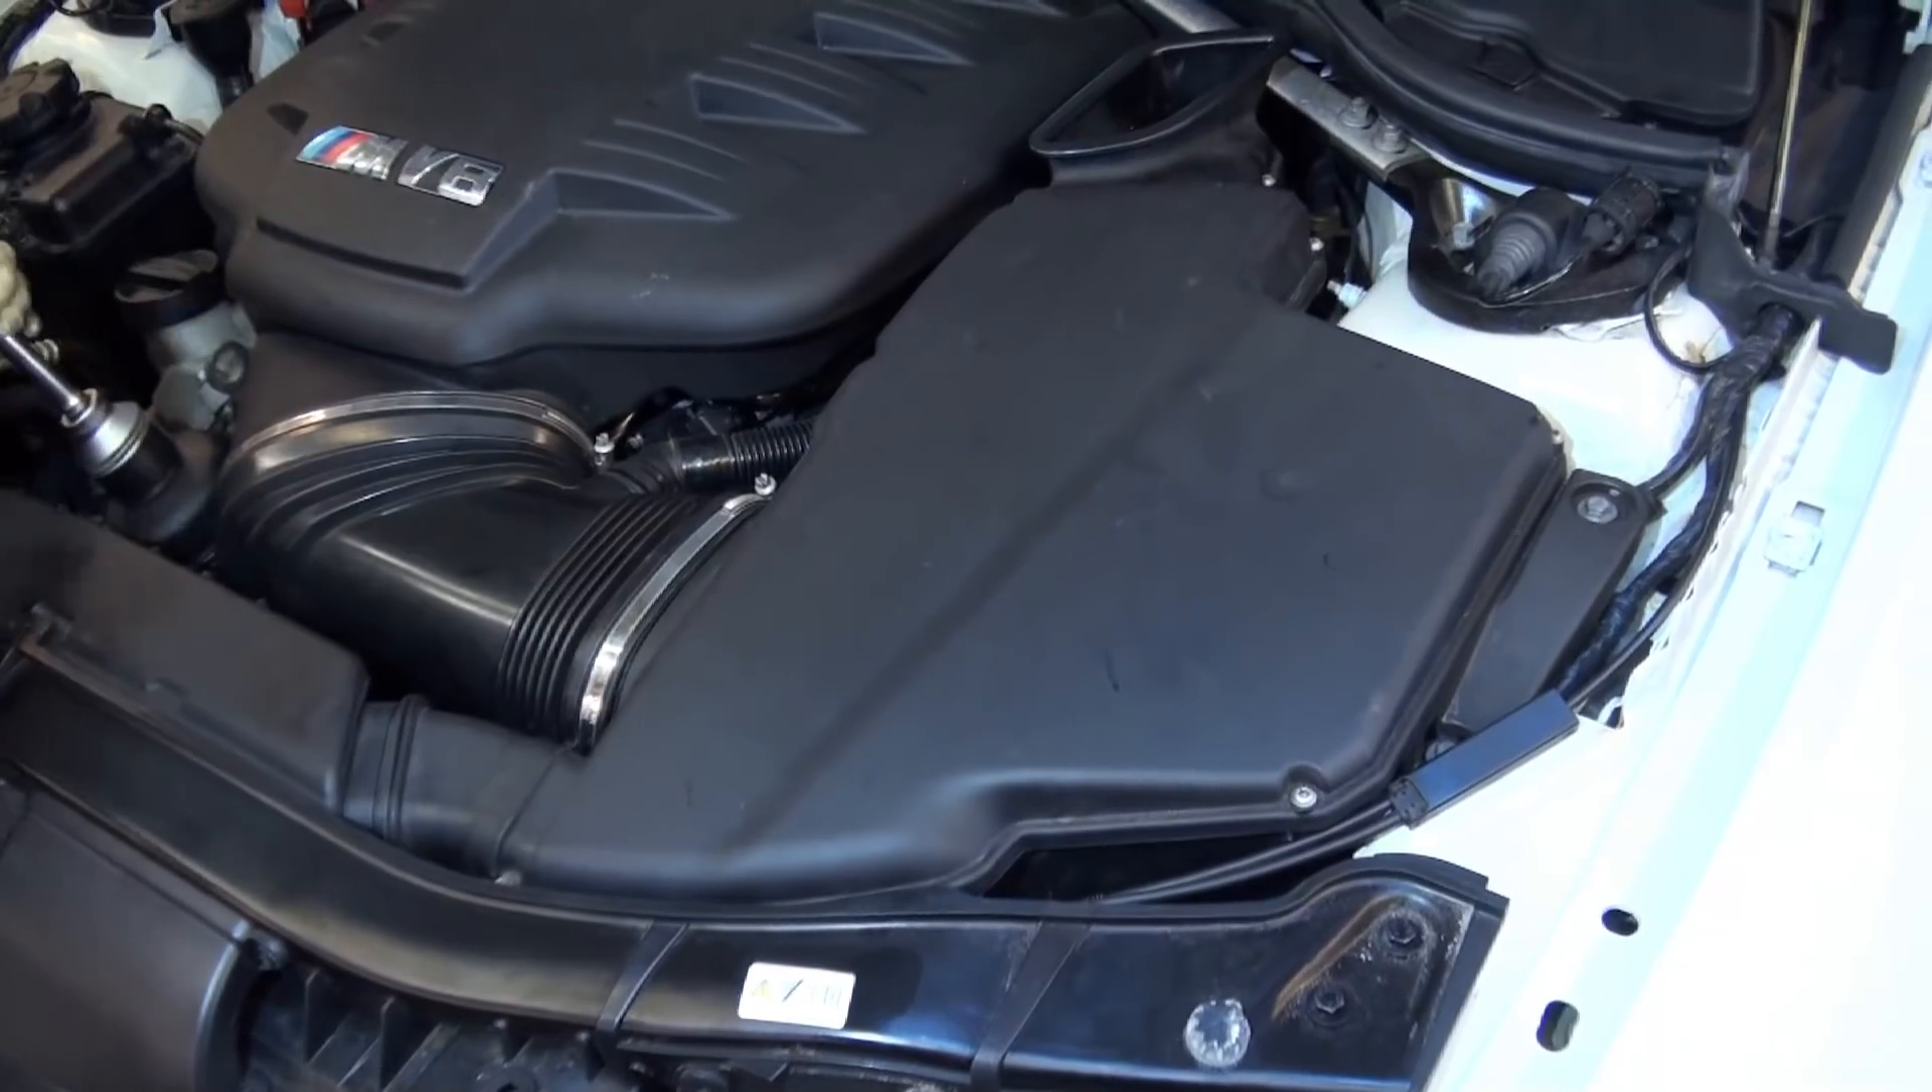Der Luftfilterkasten ist auch schon drin.